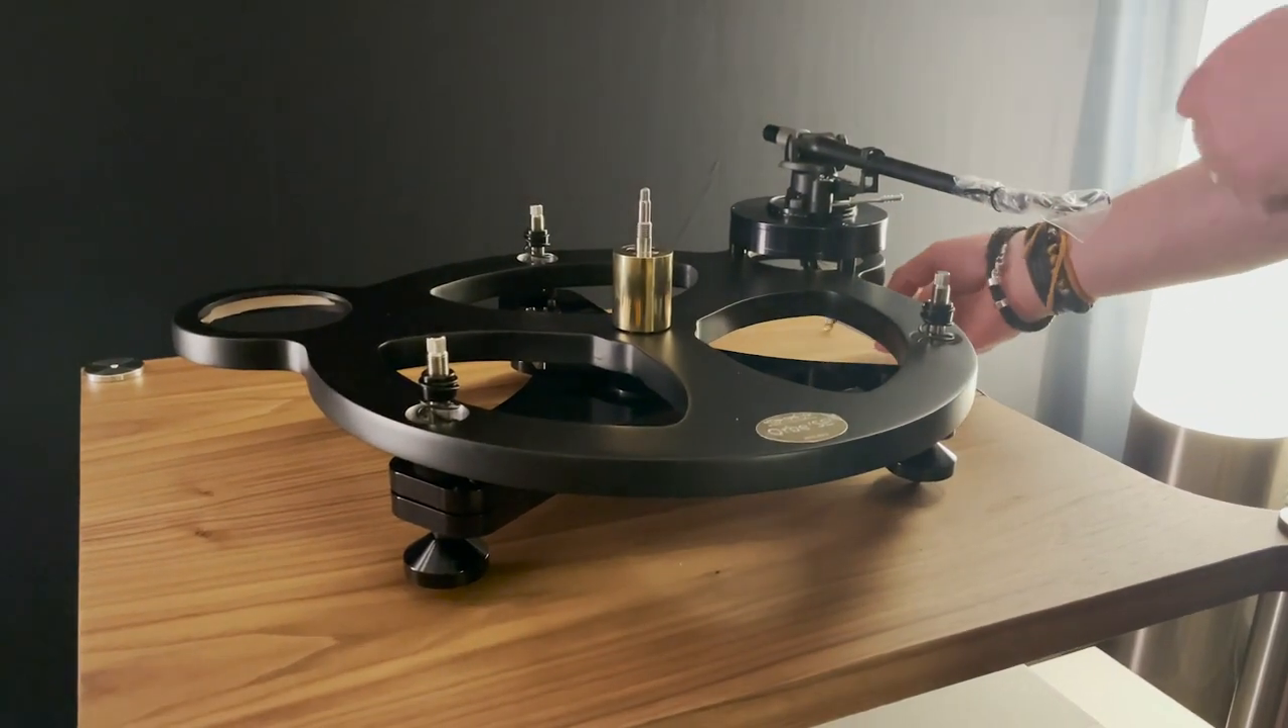All right now the Tone Arm's fitted.